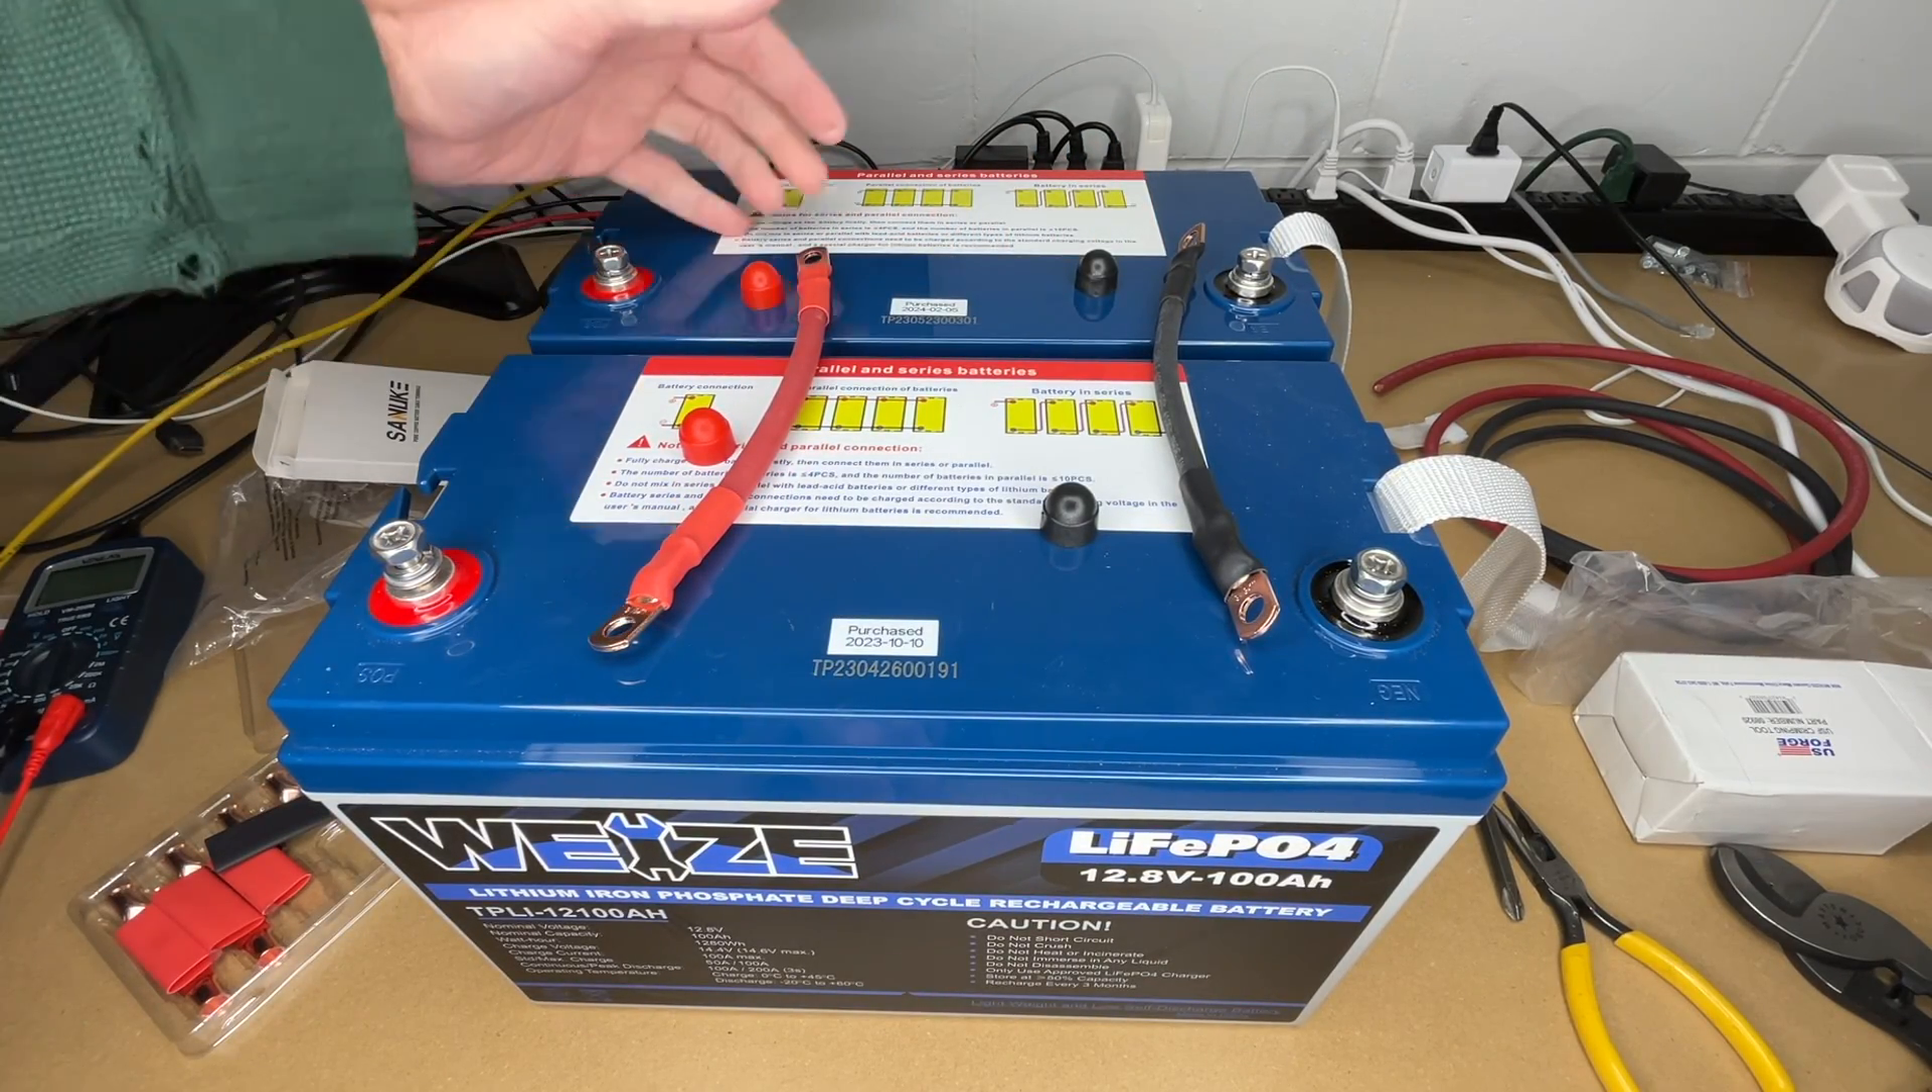I have the two leads made.